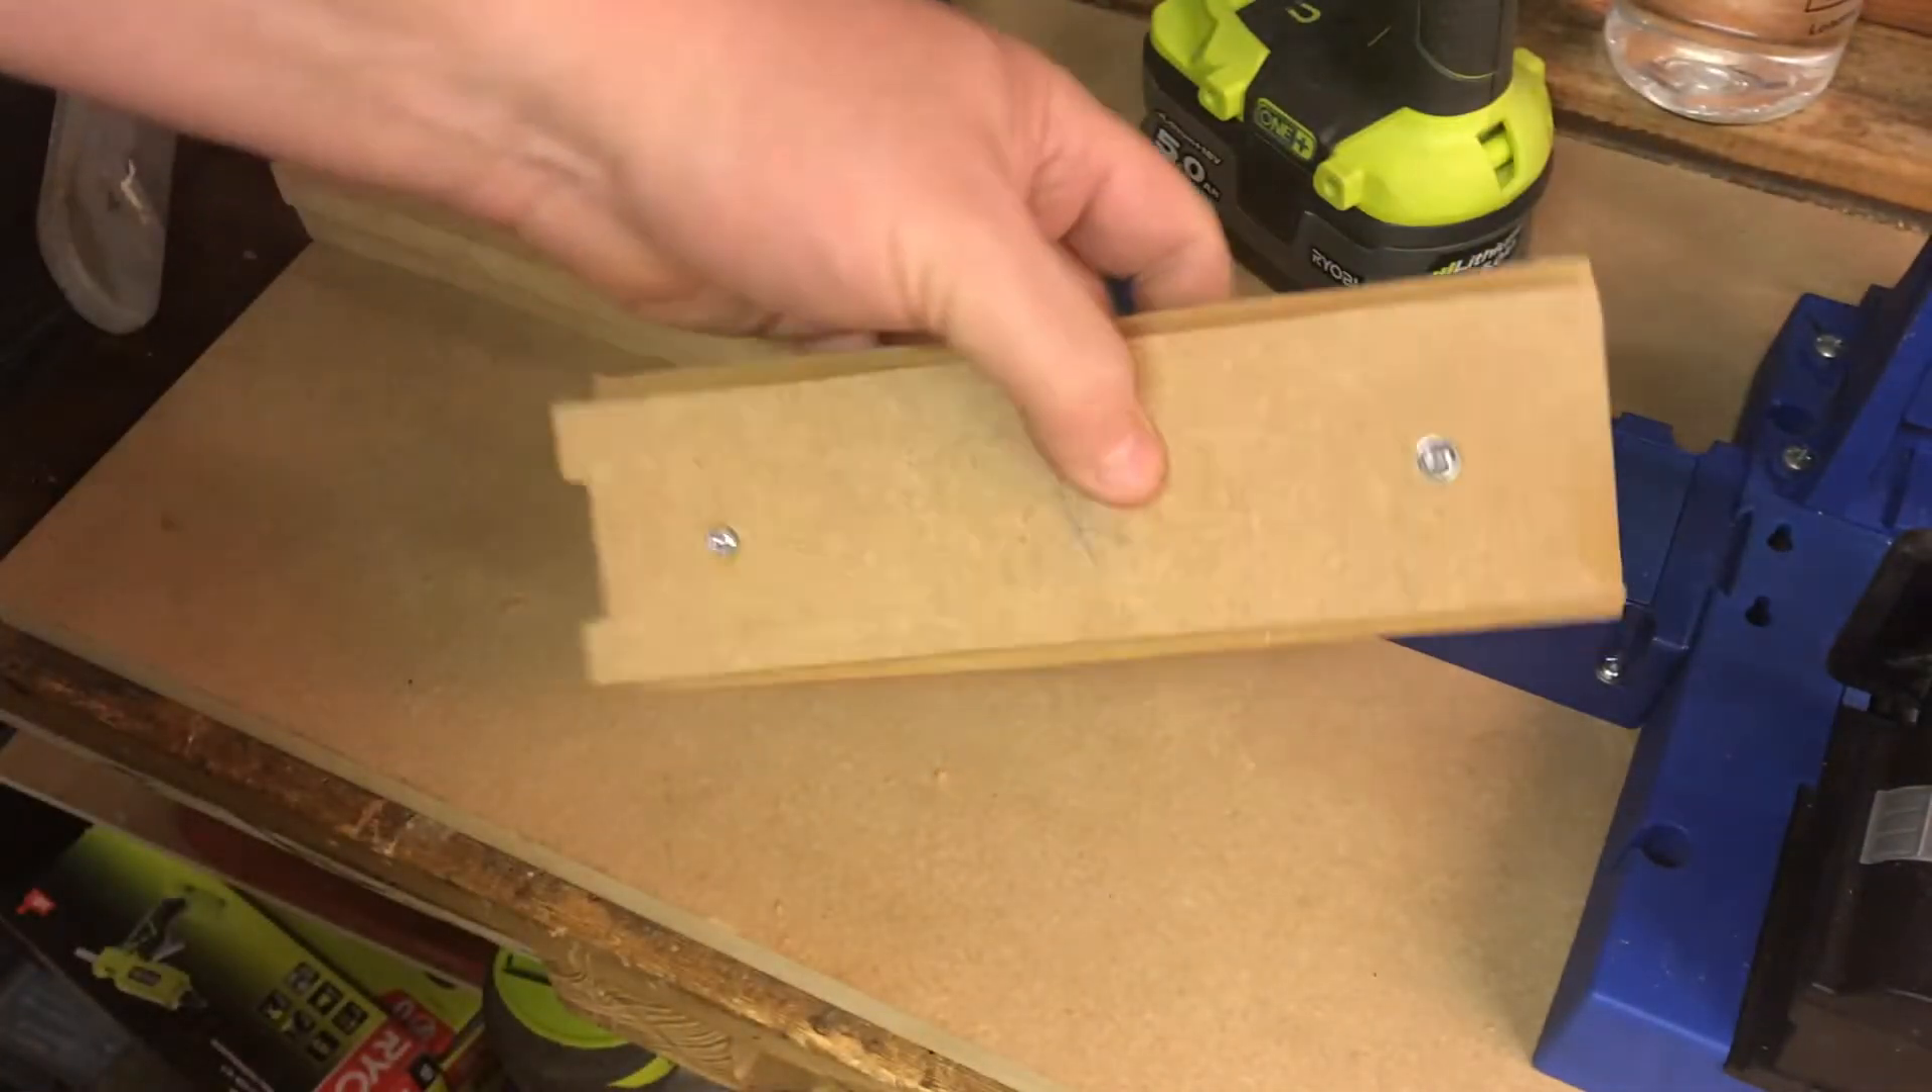We've clamped up the glue we've stuck a couple of screws to keep this together.